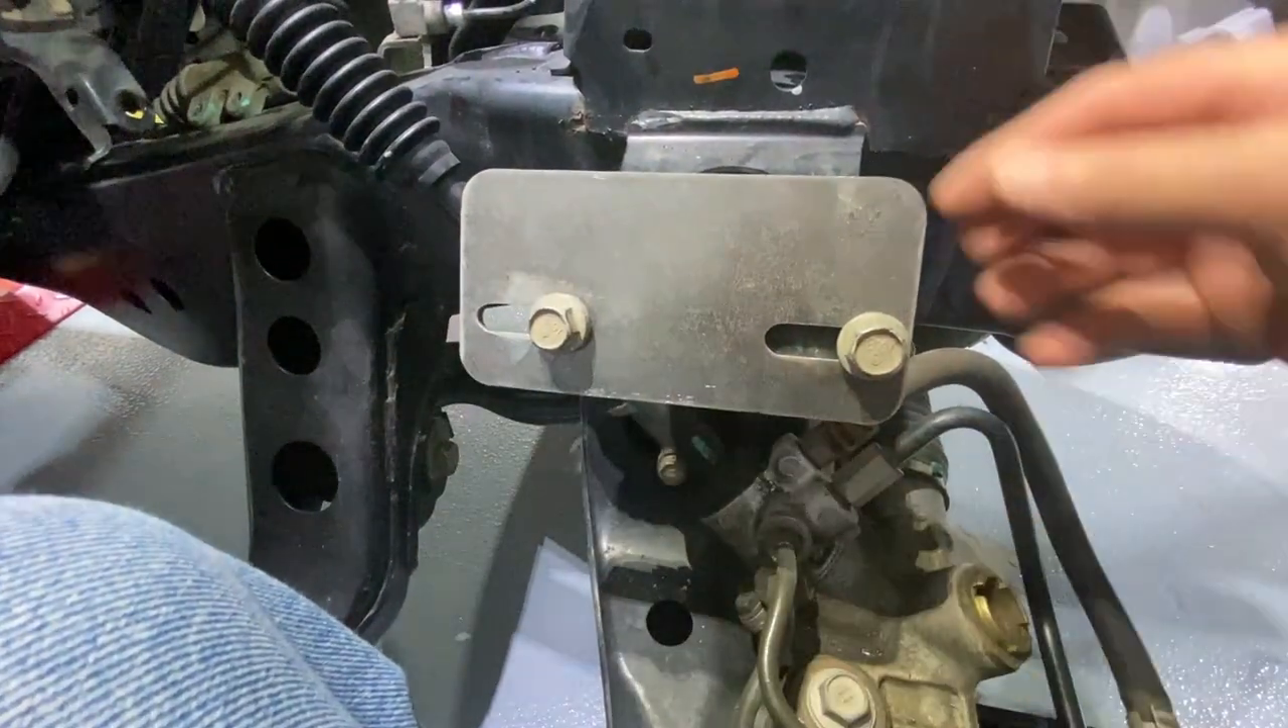Okay, now the mounts are in place using the factory holes. There's a 1 .25 inch slot on either side that will allow some movement front and back.